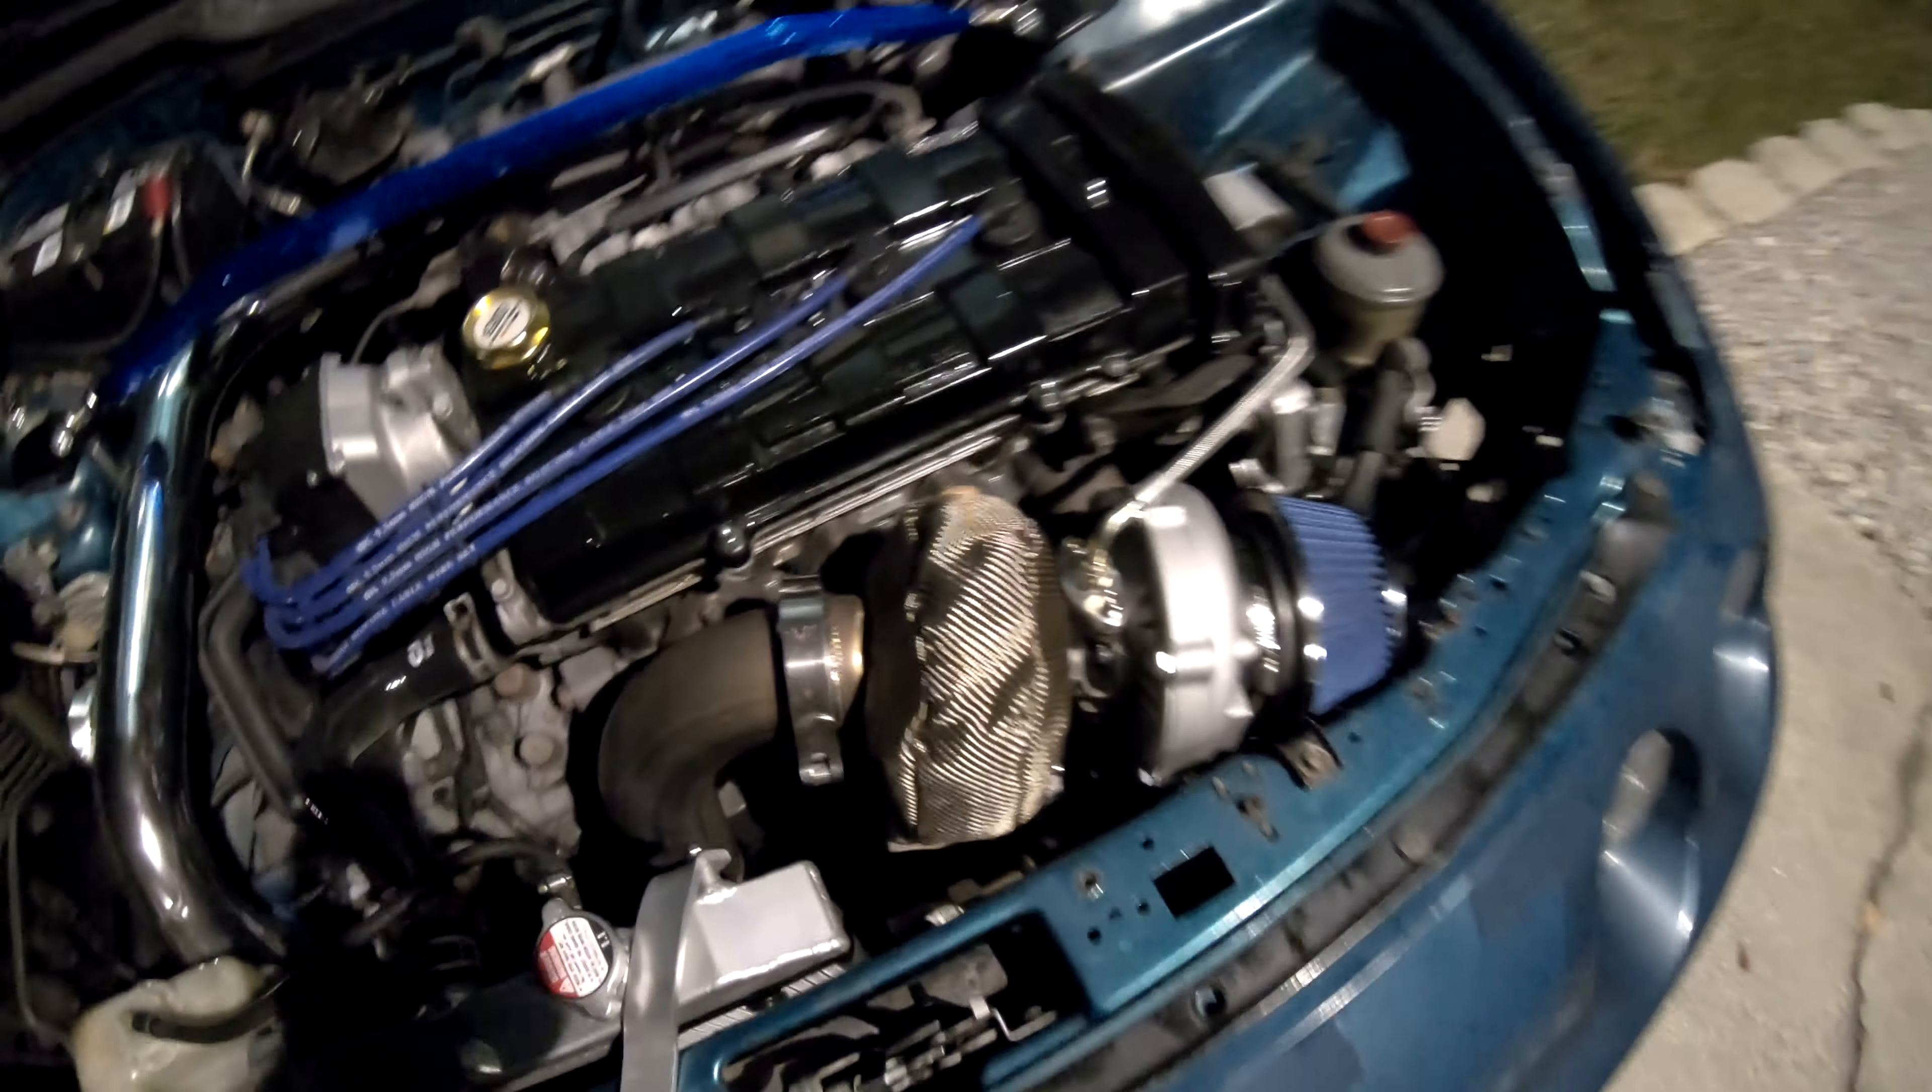Alright guys so we kind of got organized here a little bit just kind of got a little head start but now I just tested out the turbo blanket fits pretty good.